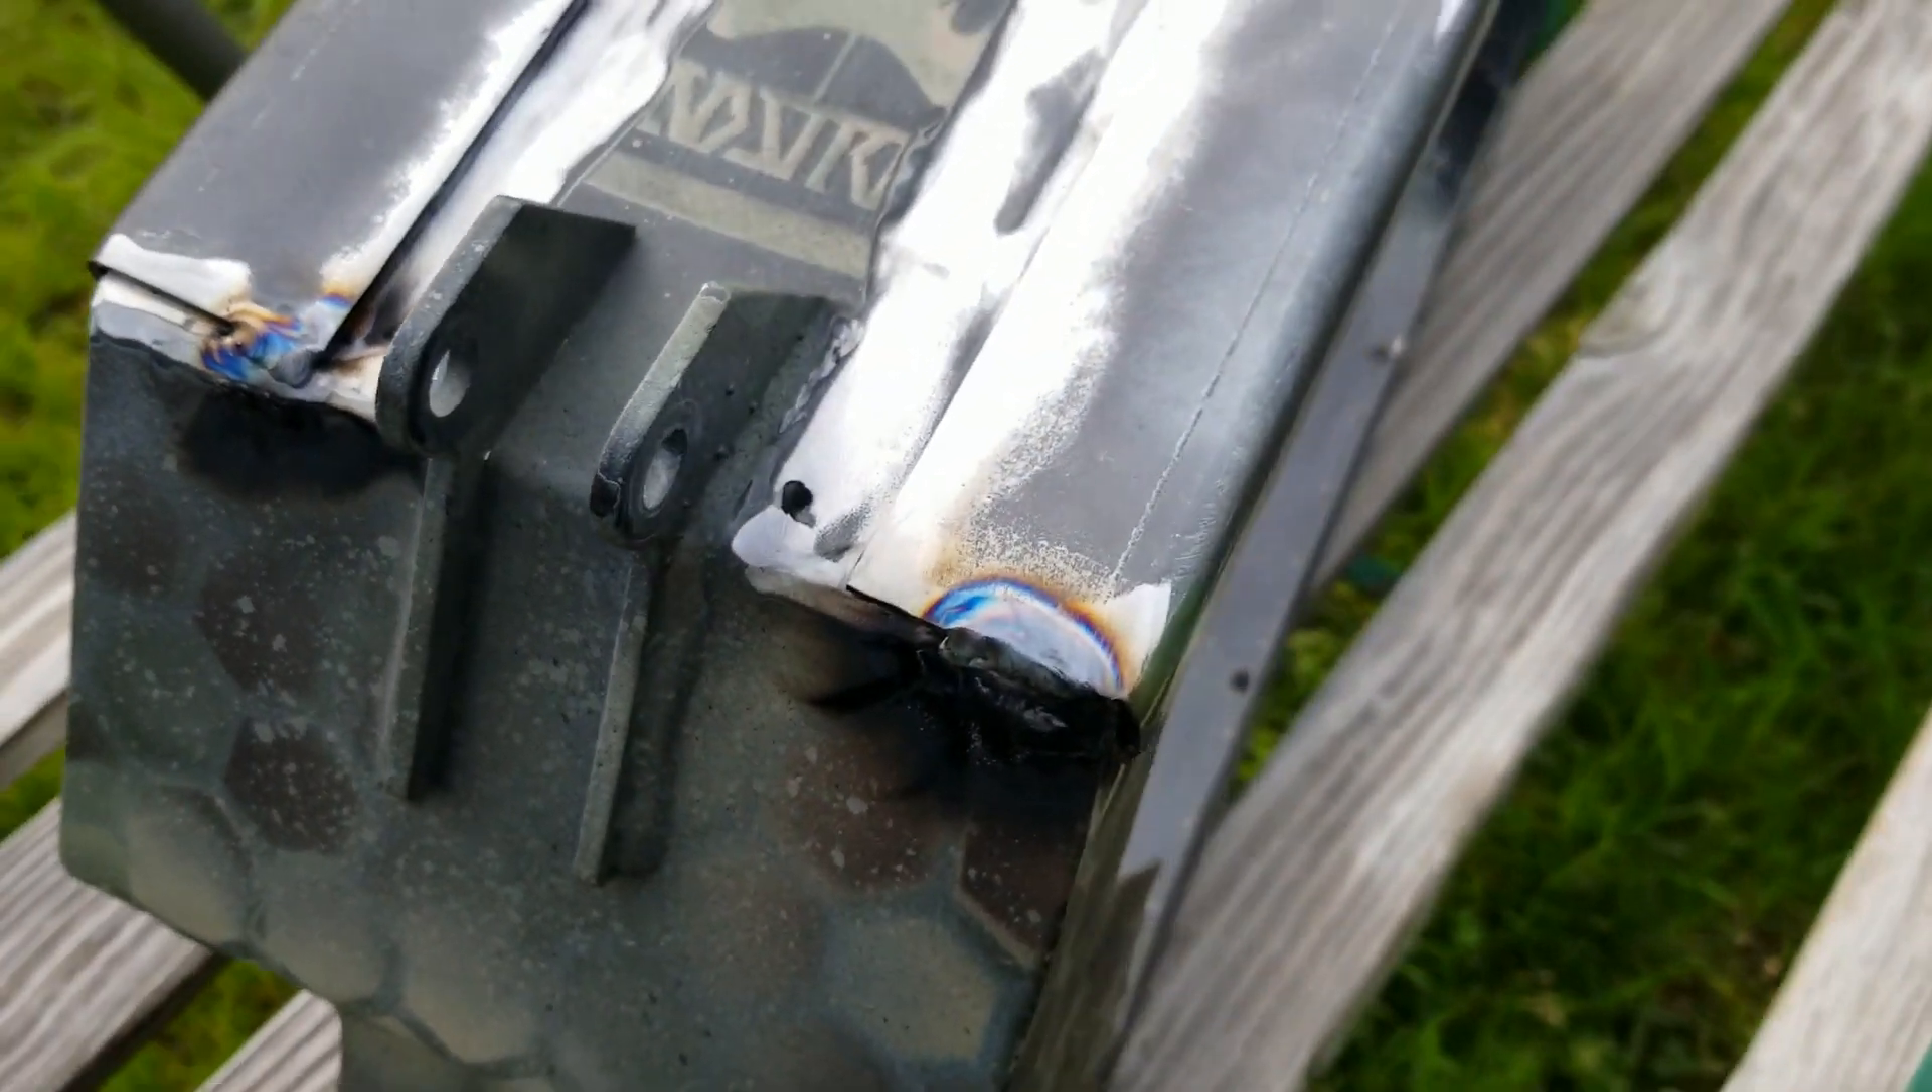Because I ran out I wasn't able to fully finish these reinforcement plates so don't worry there will be way more welds on these to hold them in place and not just like two small little tacks.